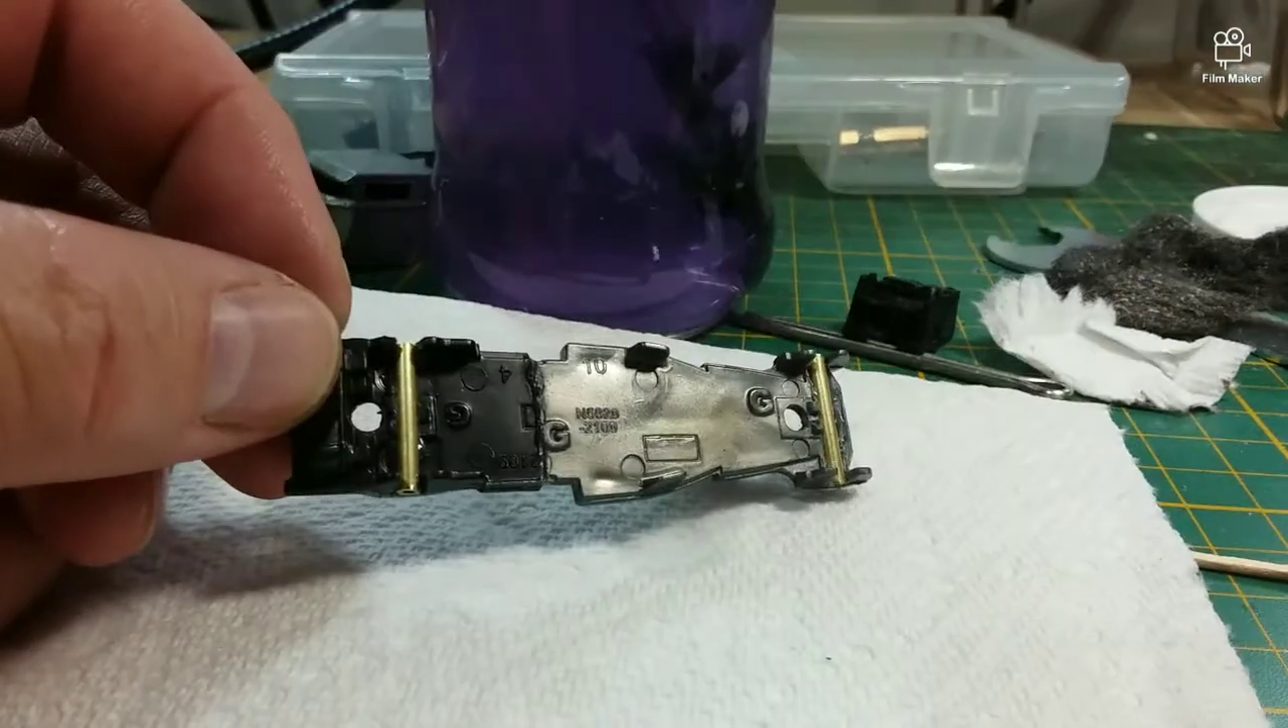Well, looks like we have the axle tubes inside our chassis here.